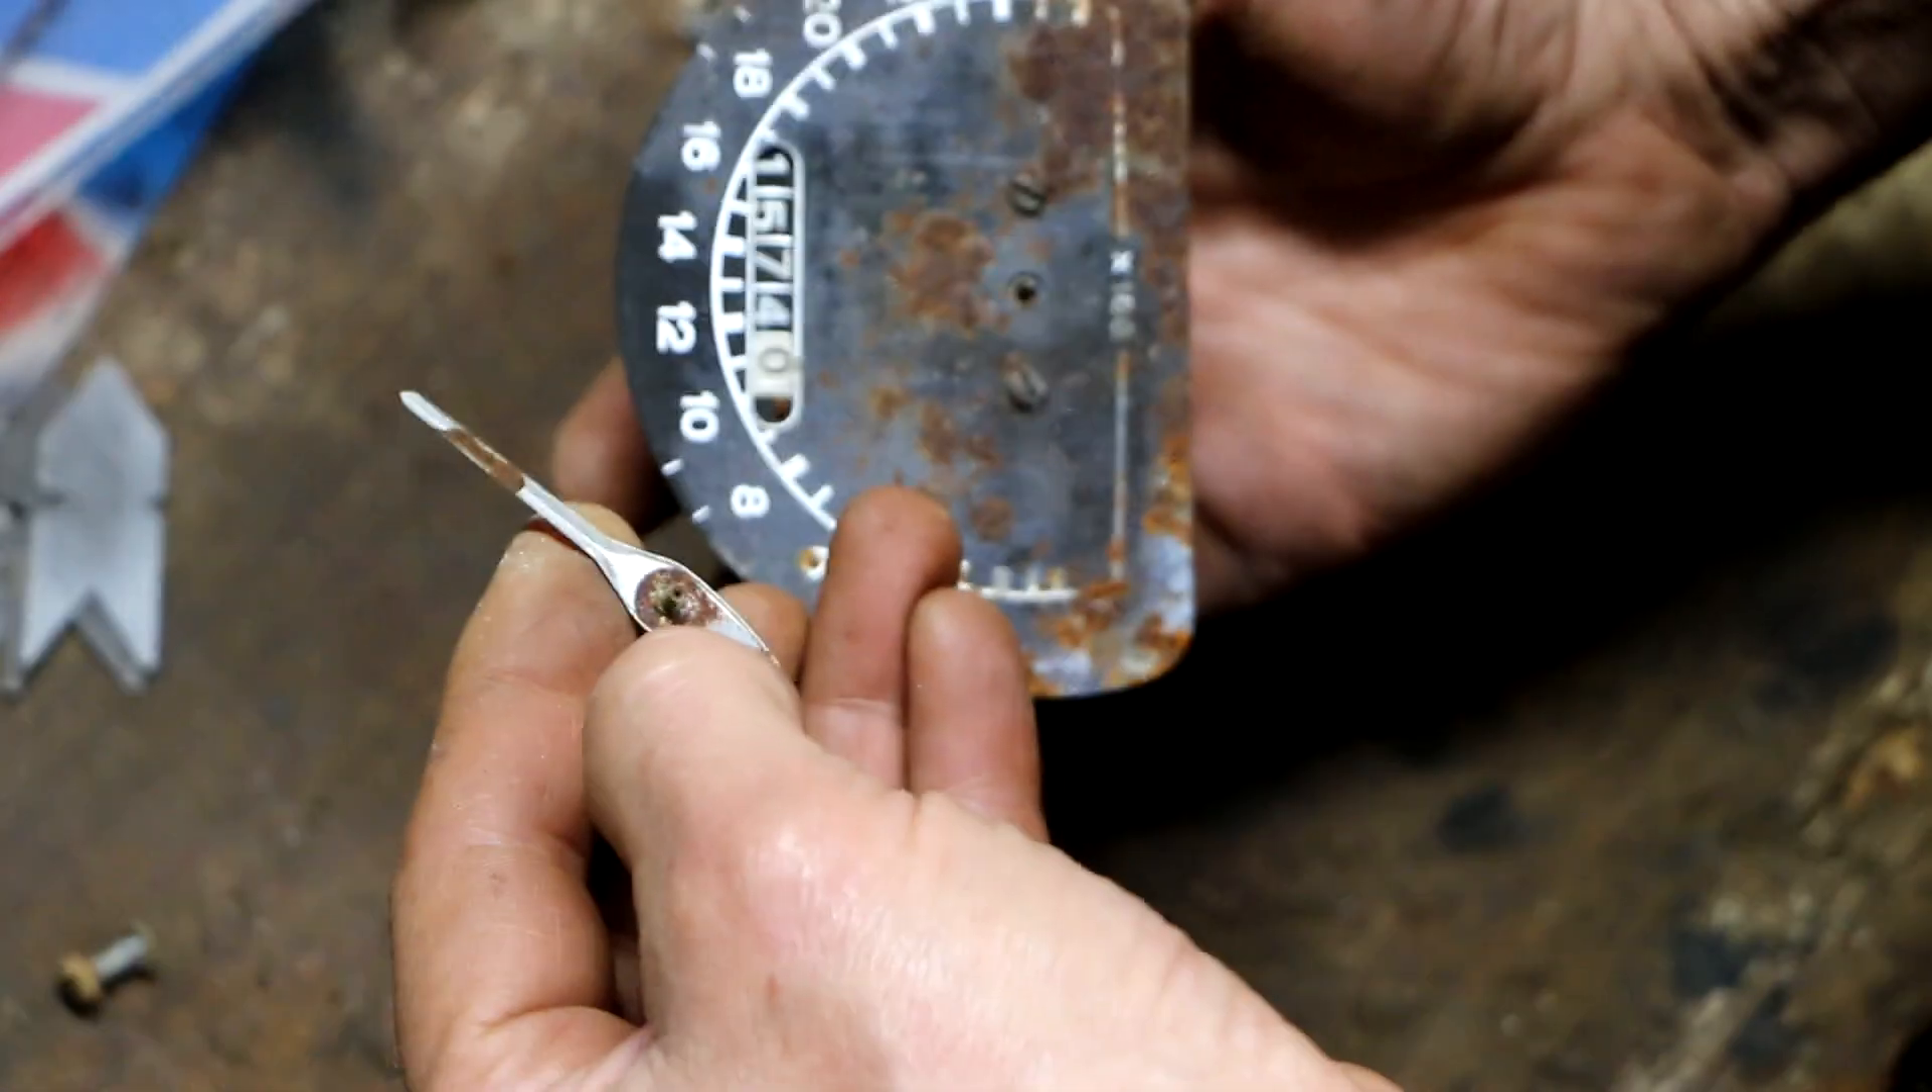I just took the hand off.